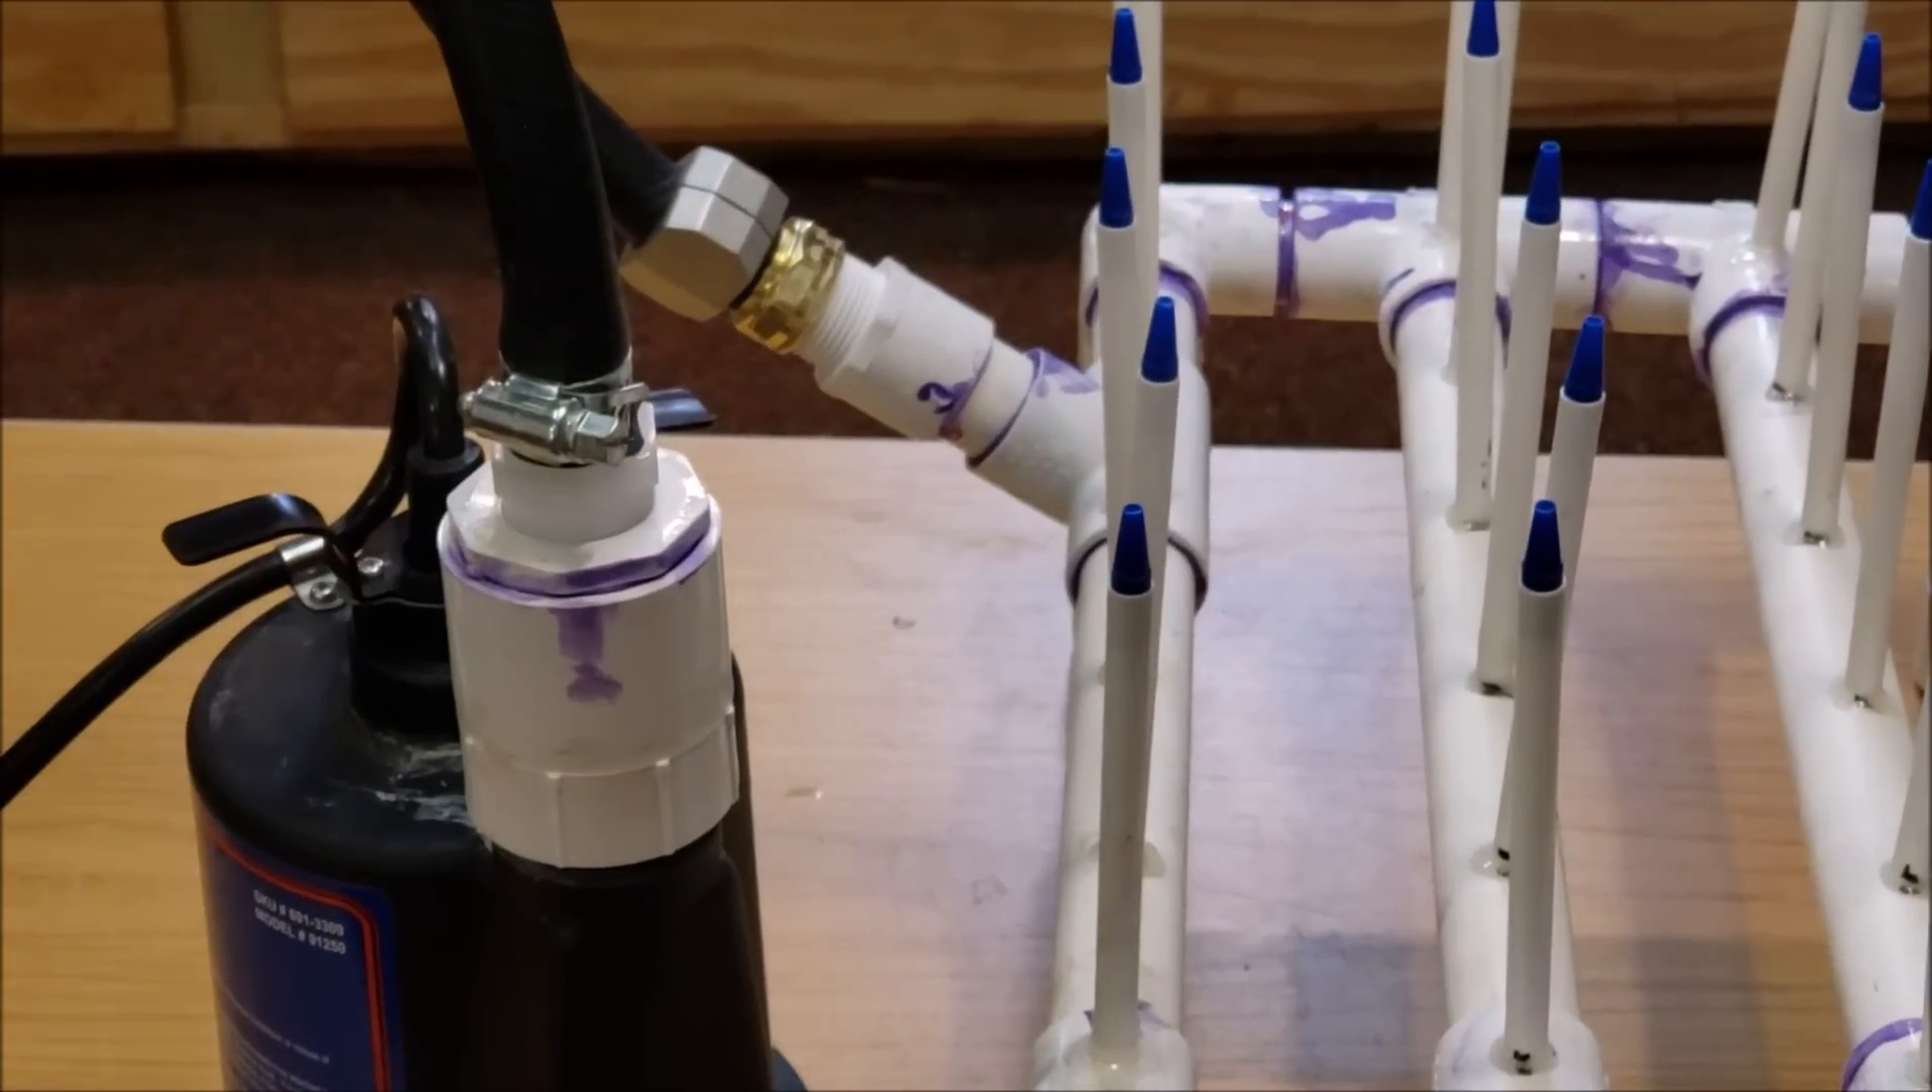Uh you can see here's the finished product i've got the pens all glued in place.